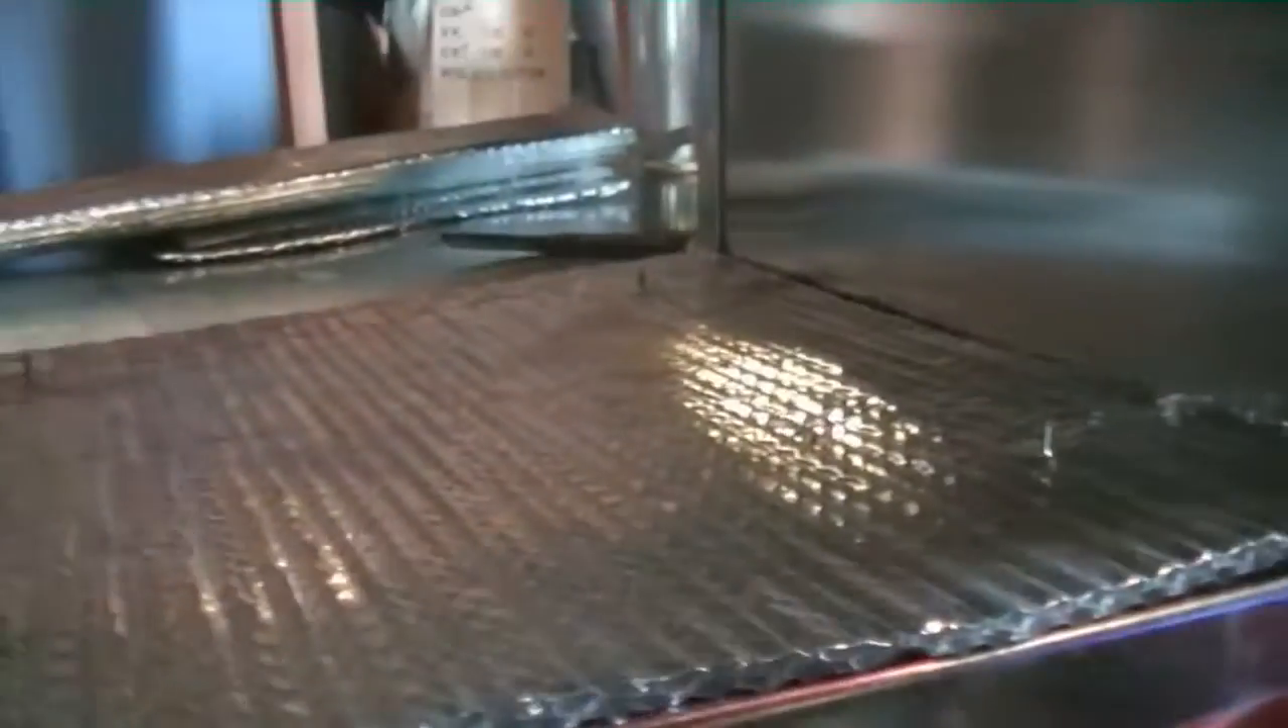All right we've got our insulation in place.